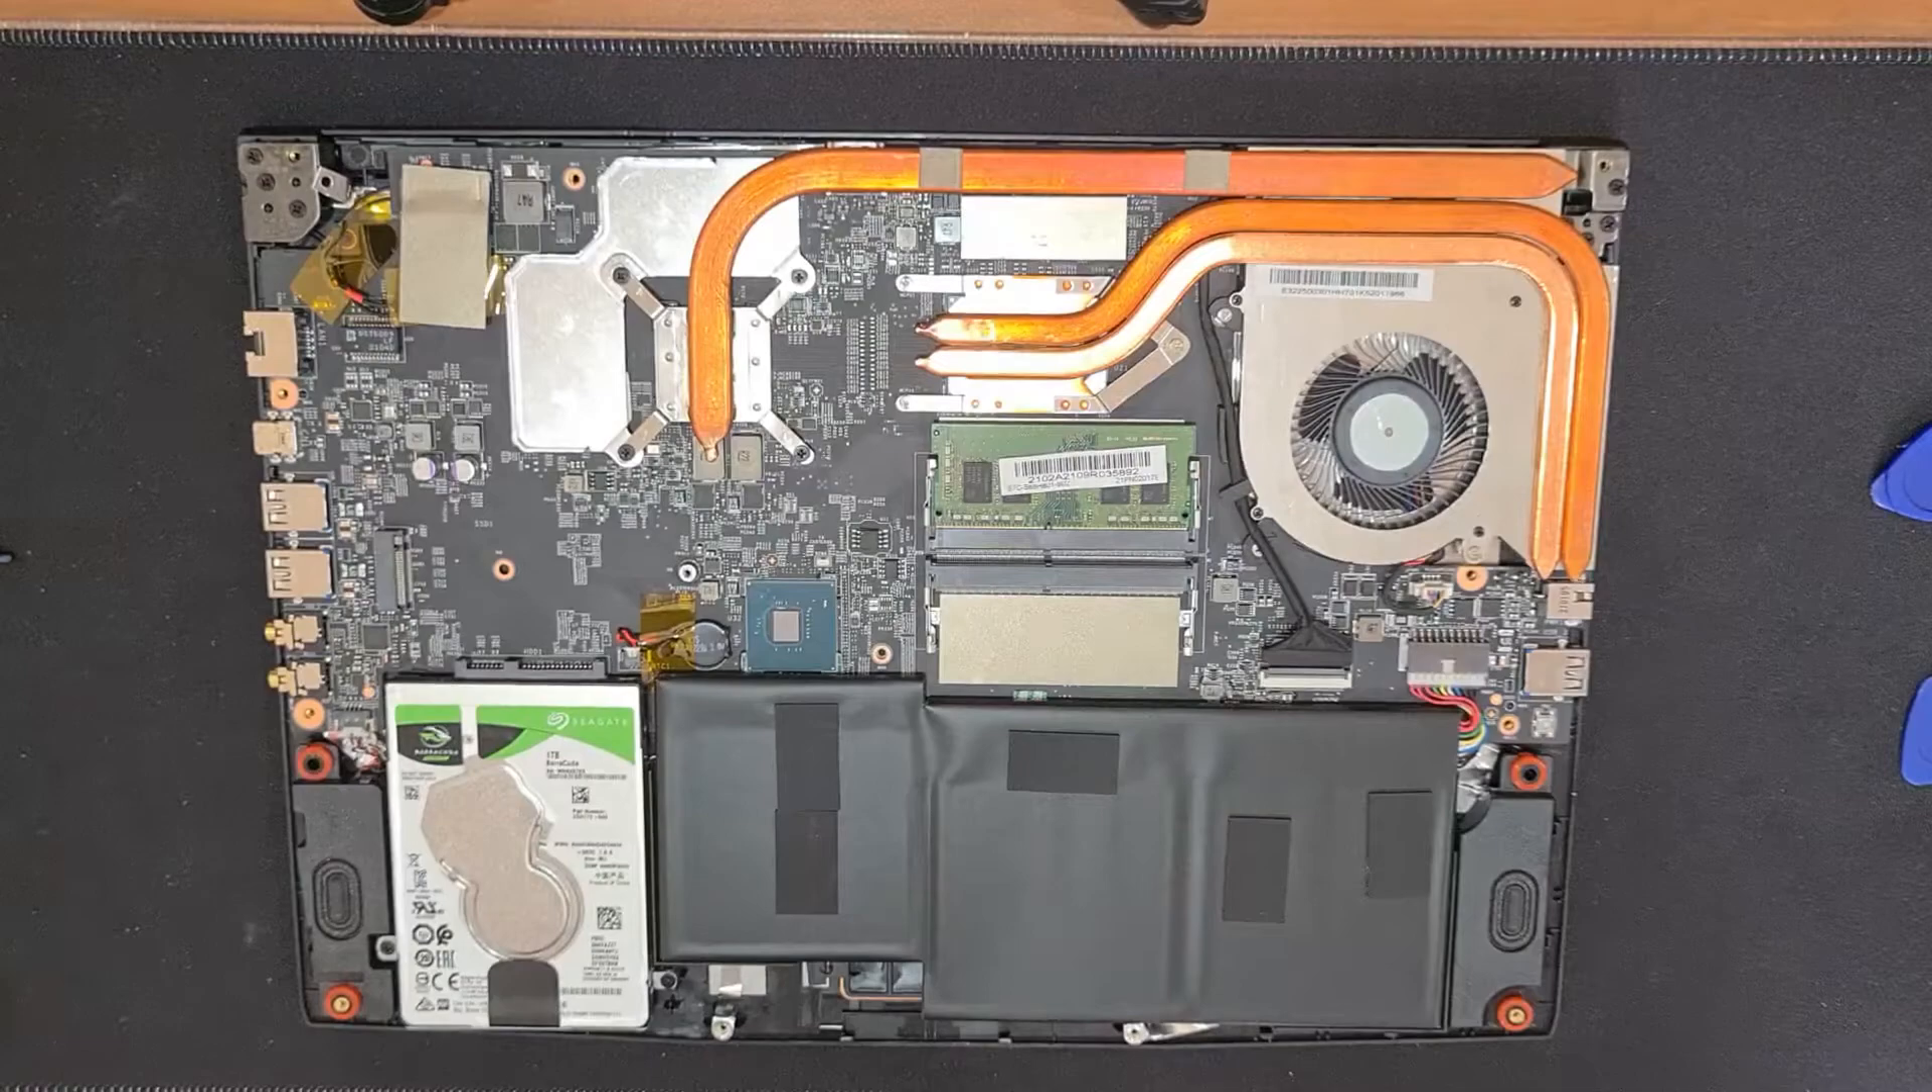Once the back panel is removed we now have access to the motherboard and all the slots that we need for this upgrade process.